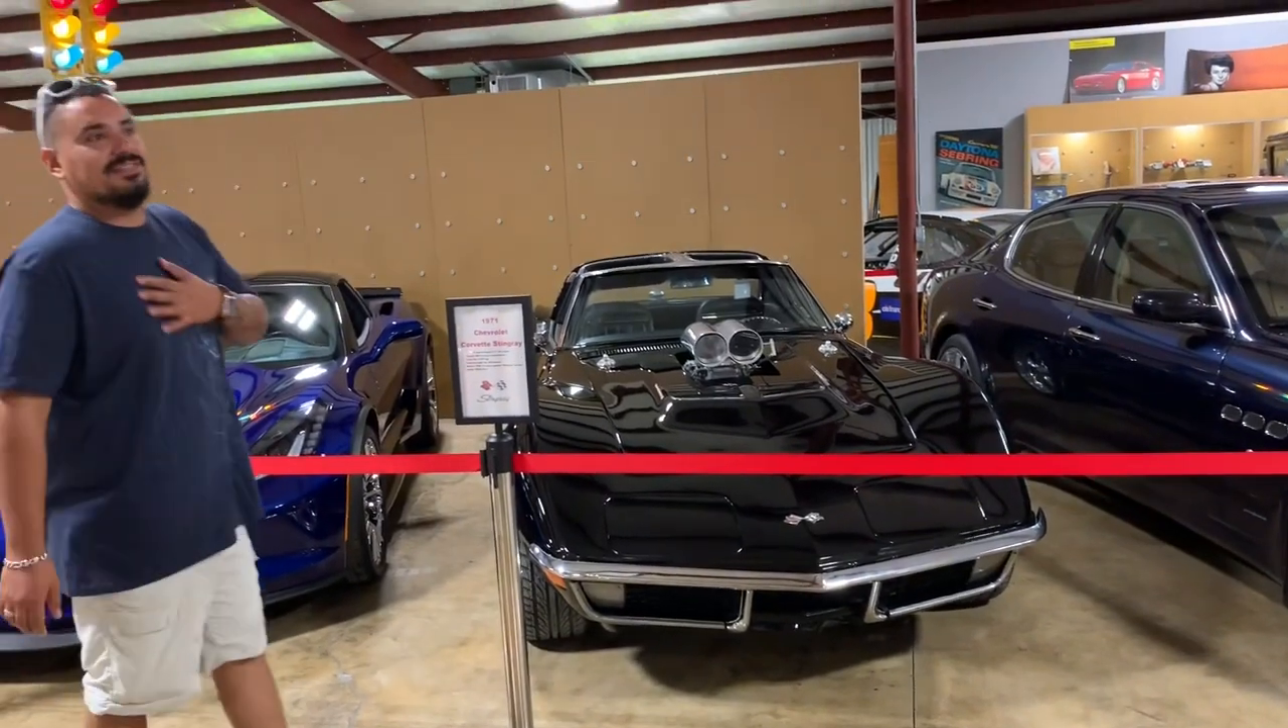Woo, look at that. Sticking out the hood. You know it's got a big old motor in it. It all don't fit under the hood.